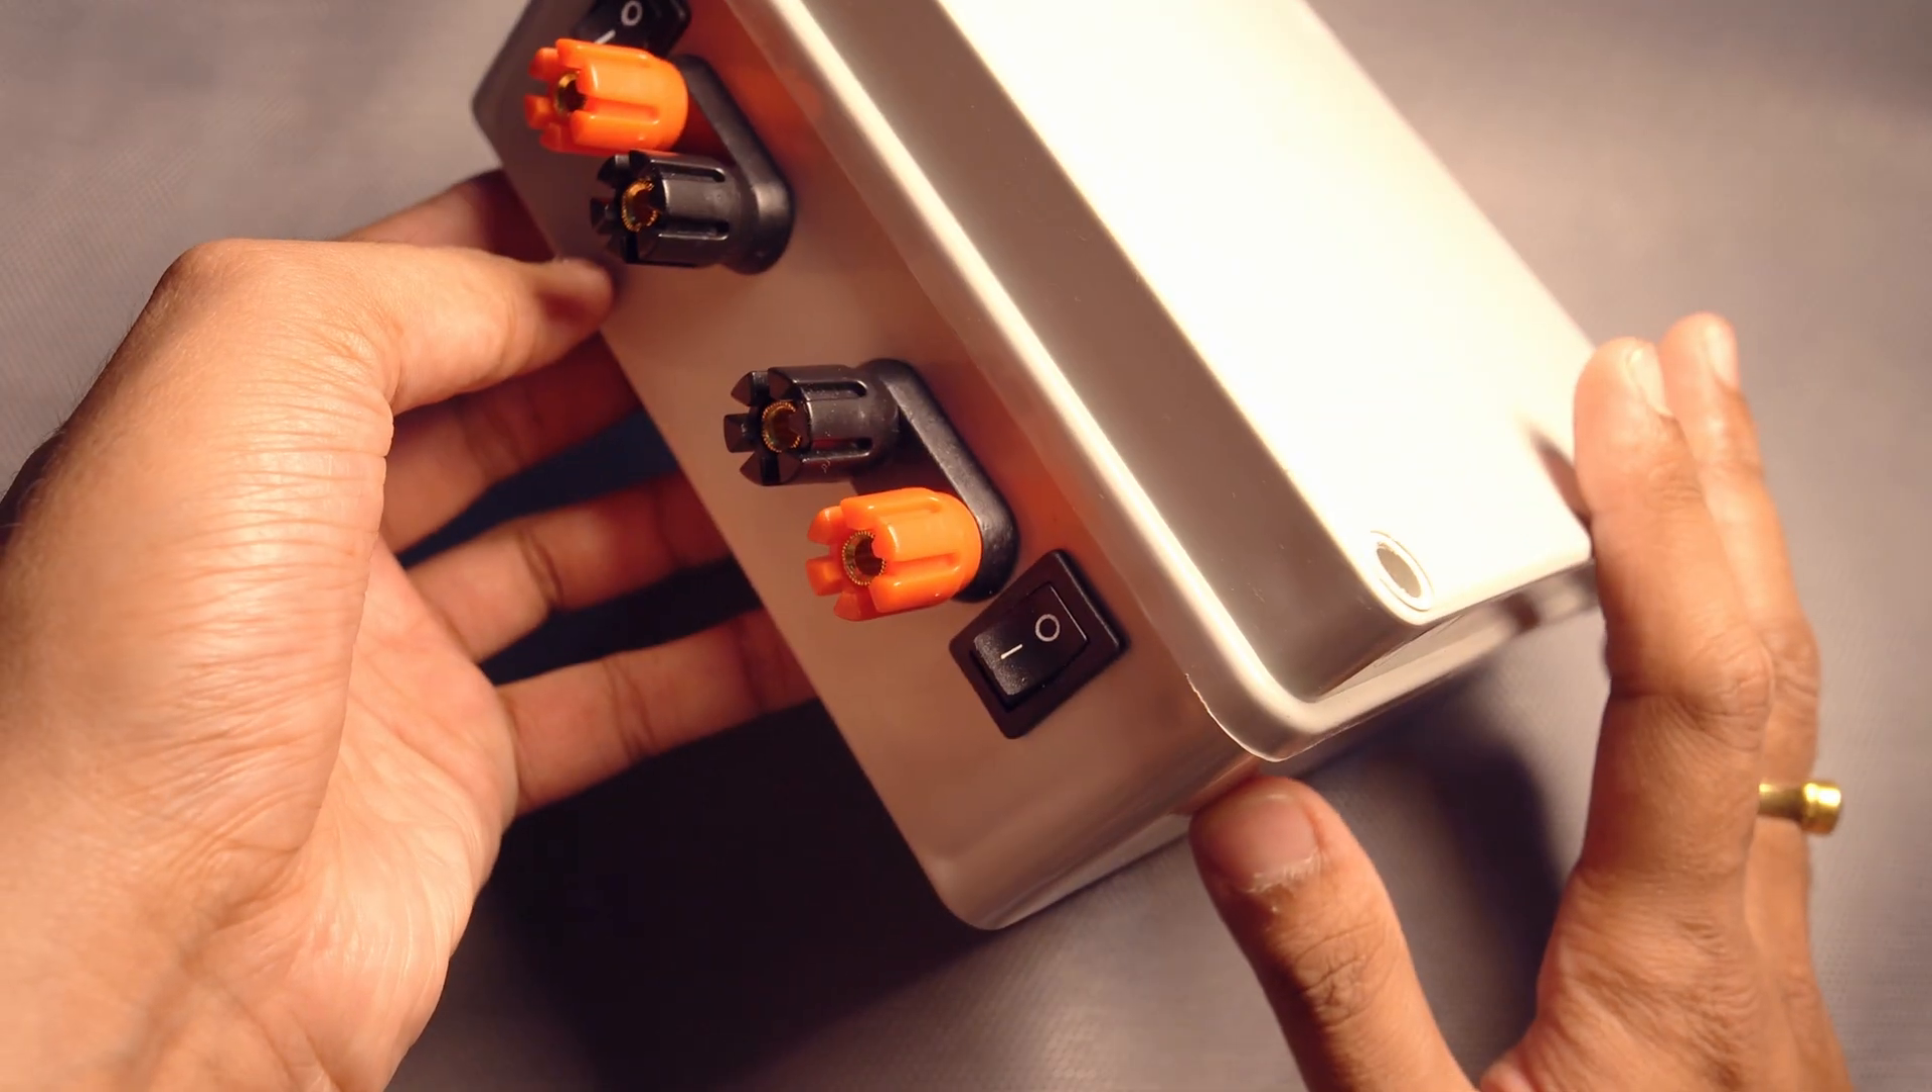So I'll close the lid now. So yeah, this is finished now.